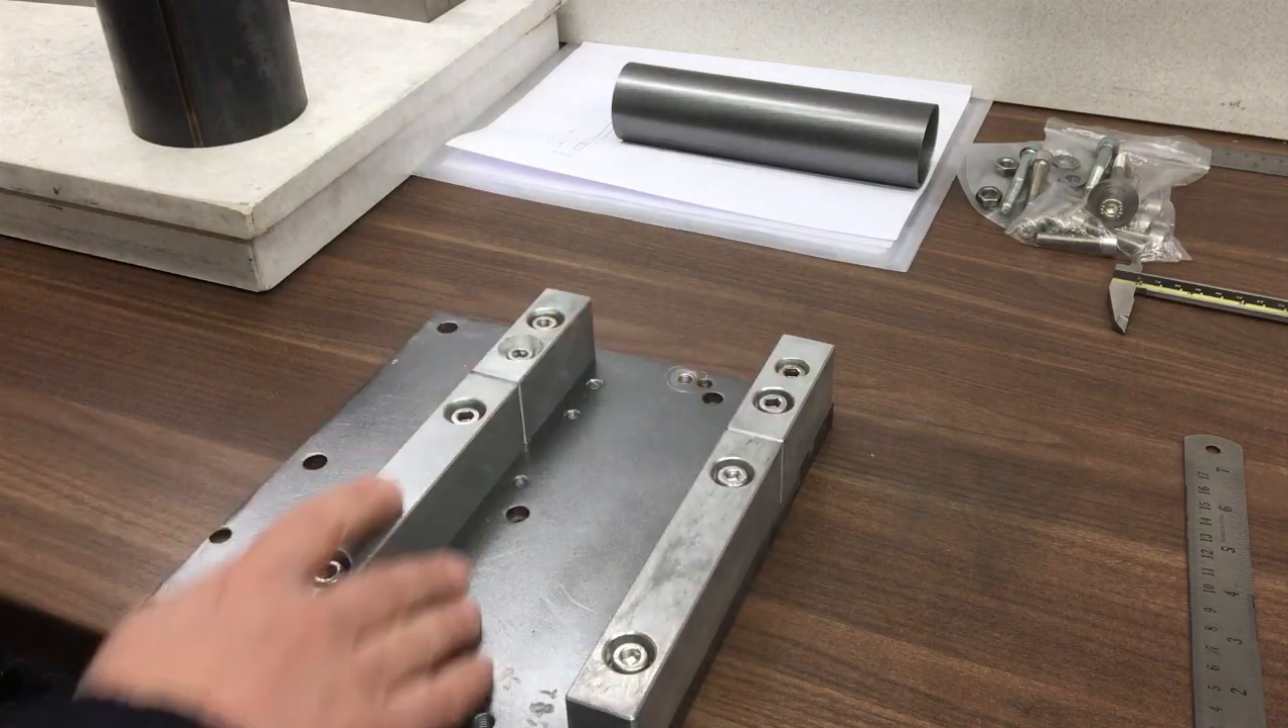Okay, so we've got our fixture put together.